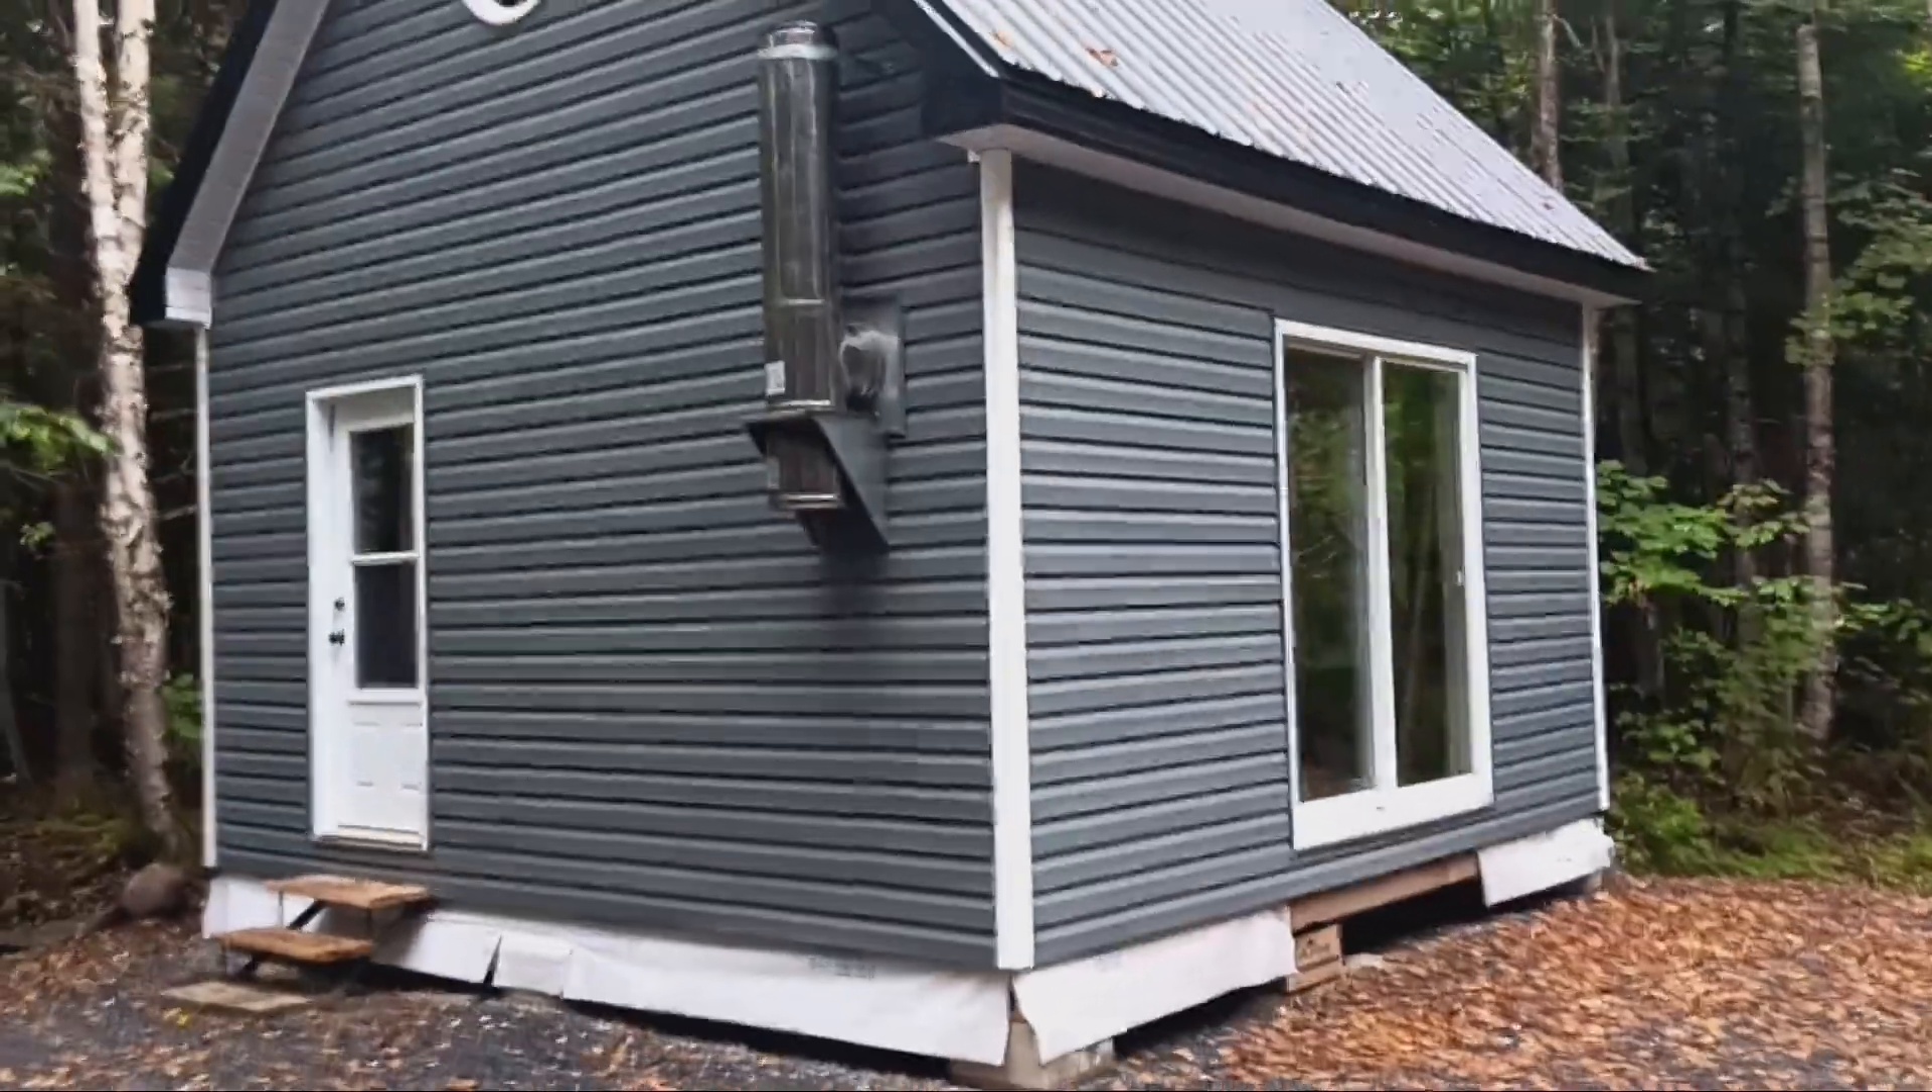I've also did the hardest part of the chimney which is to install that wall thimble to go through the wall T you know just that first starting point for the chimney.